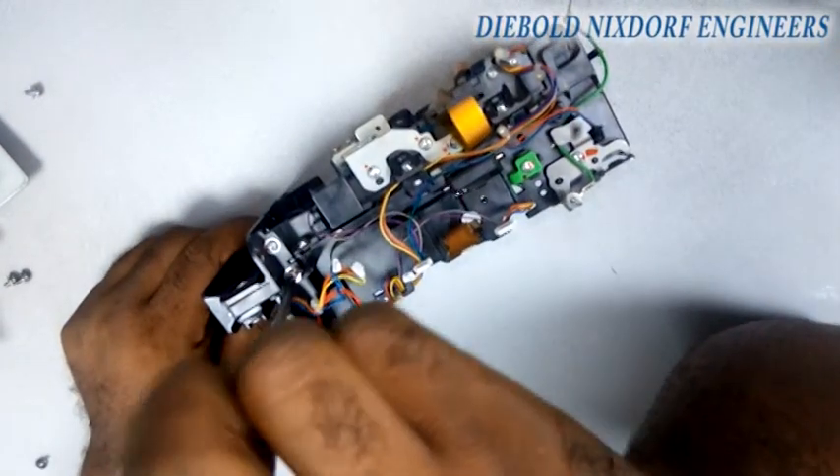So this is the carrier i have removed the casing of the carrier.